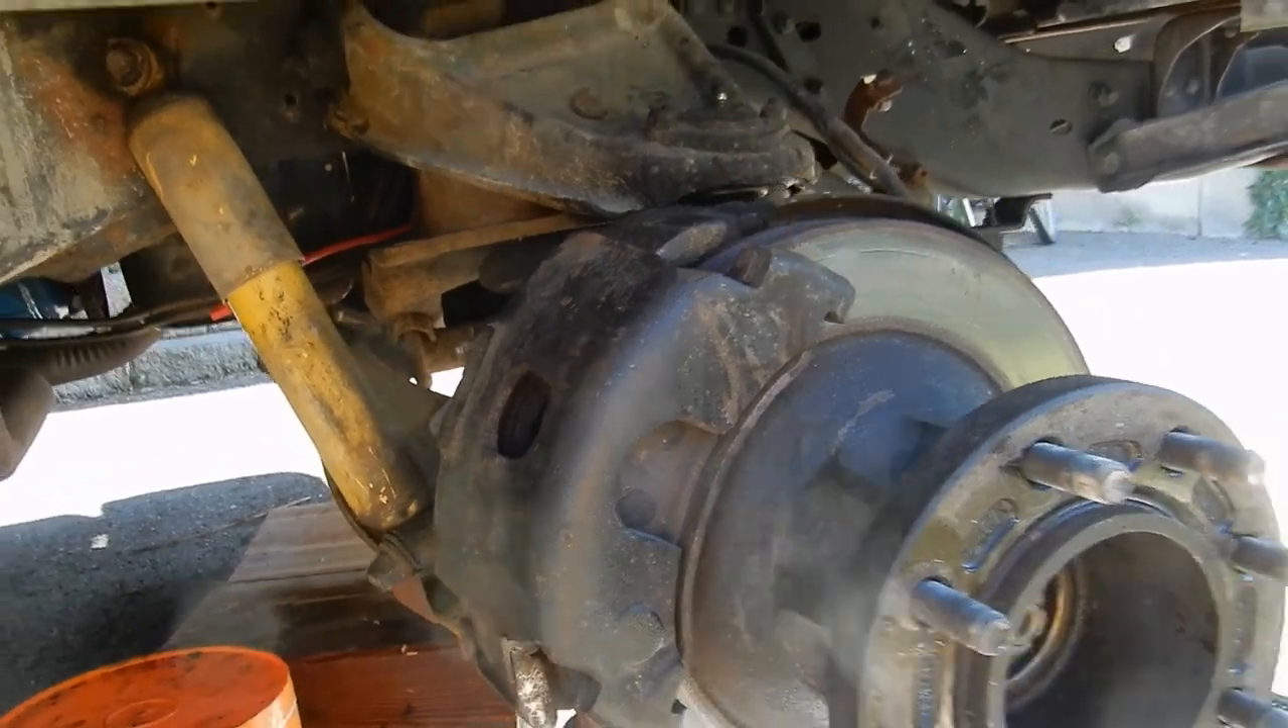Okay I've put this rotor back on.